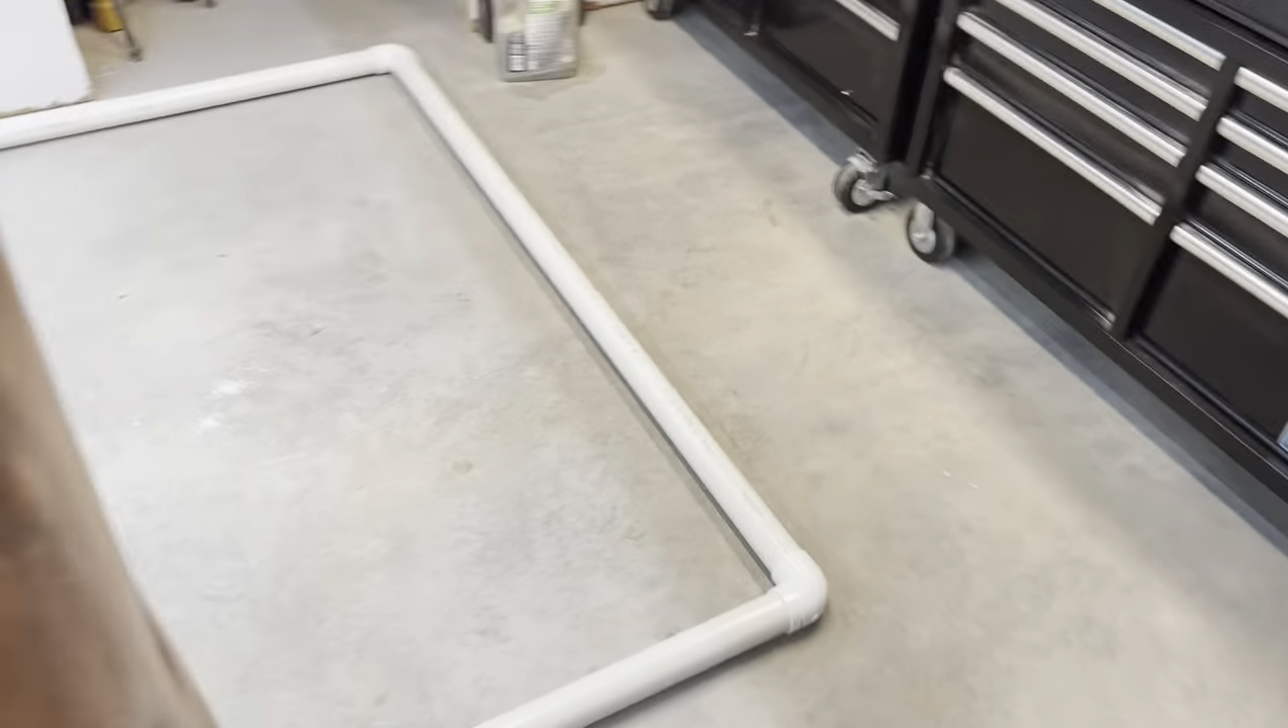All right so I have my pieces cut and they're all glued together now.